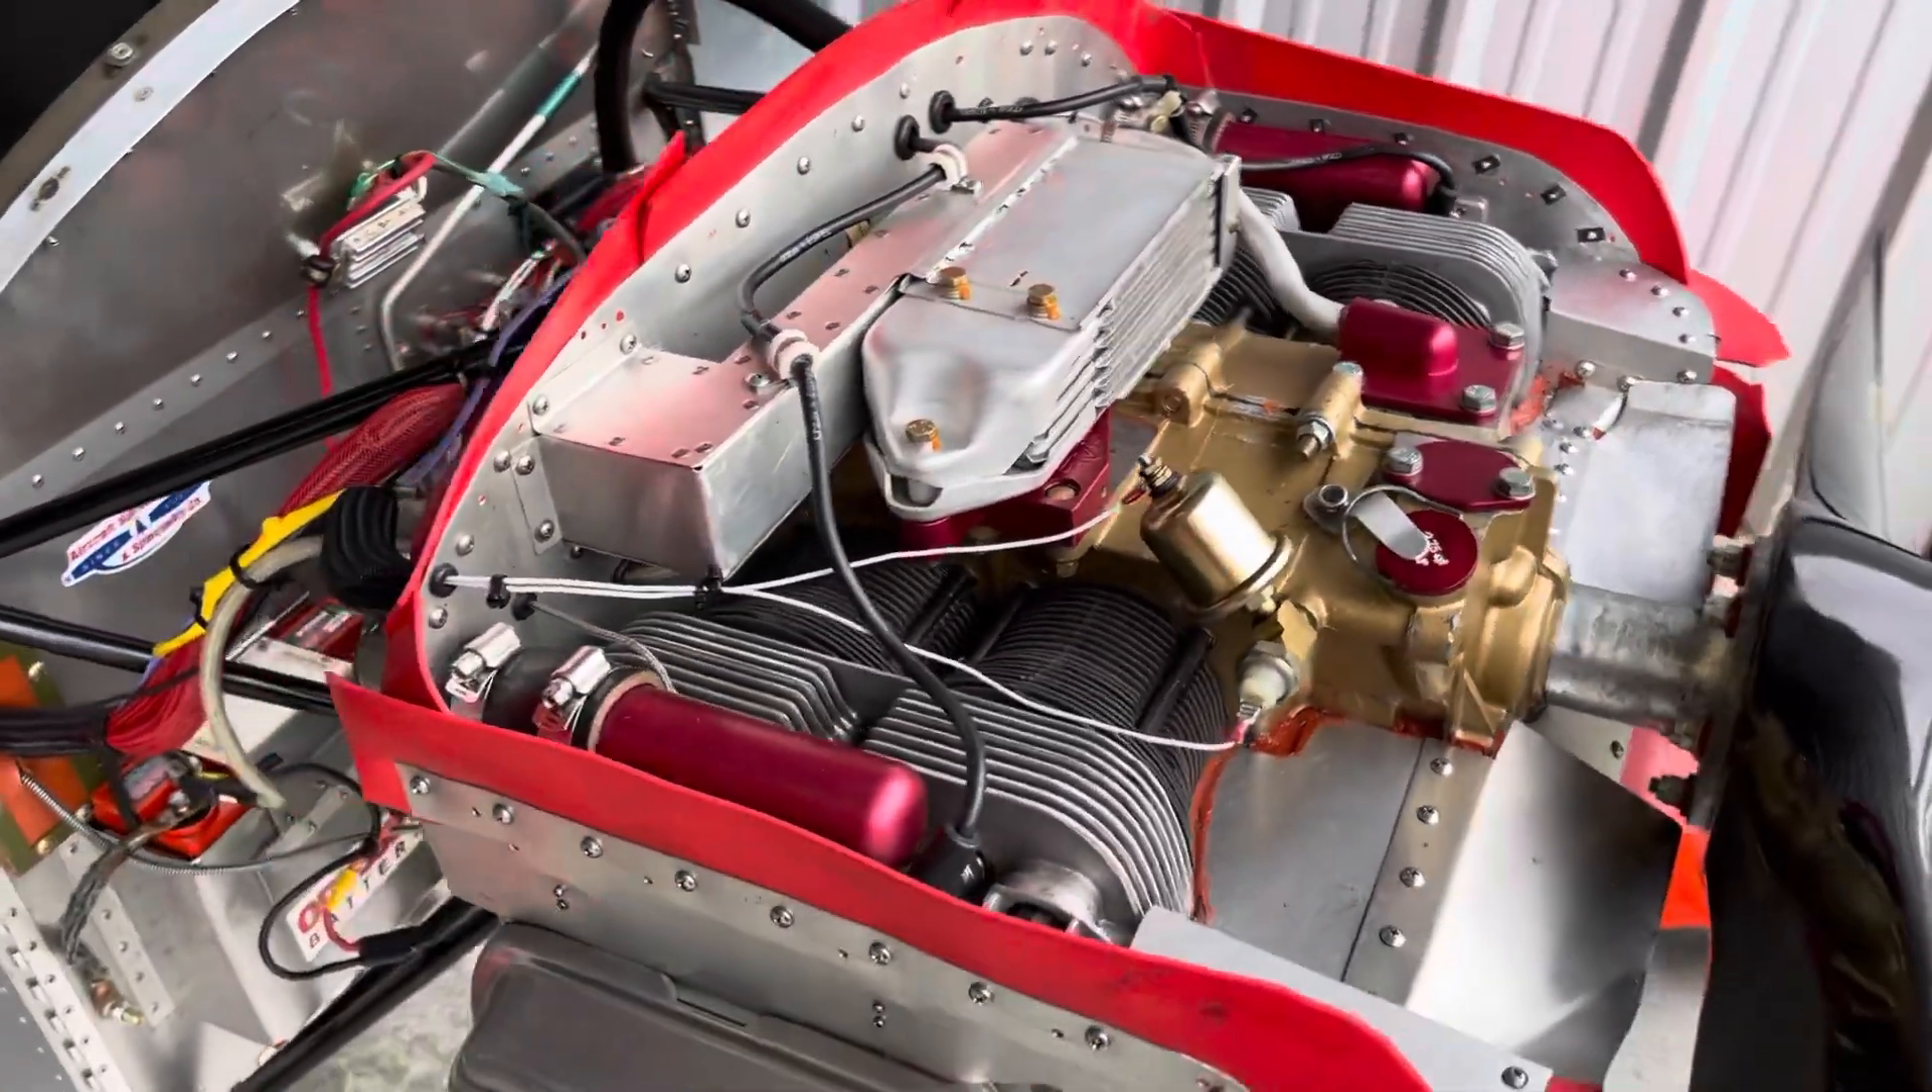All right, so we've got the cowling off here and it's a nice rainy day, so the perfect day to probably deal with some of the issues that we've talked about previously.